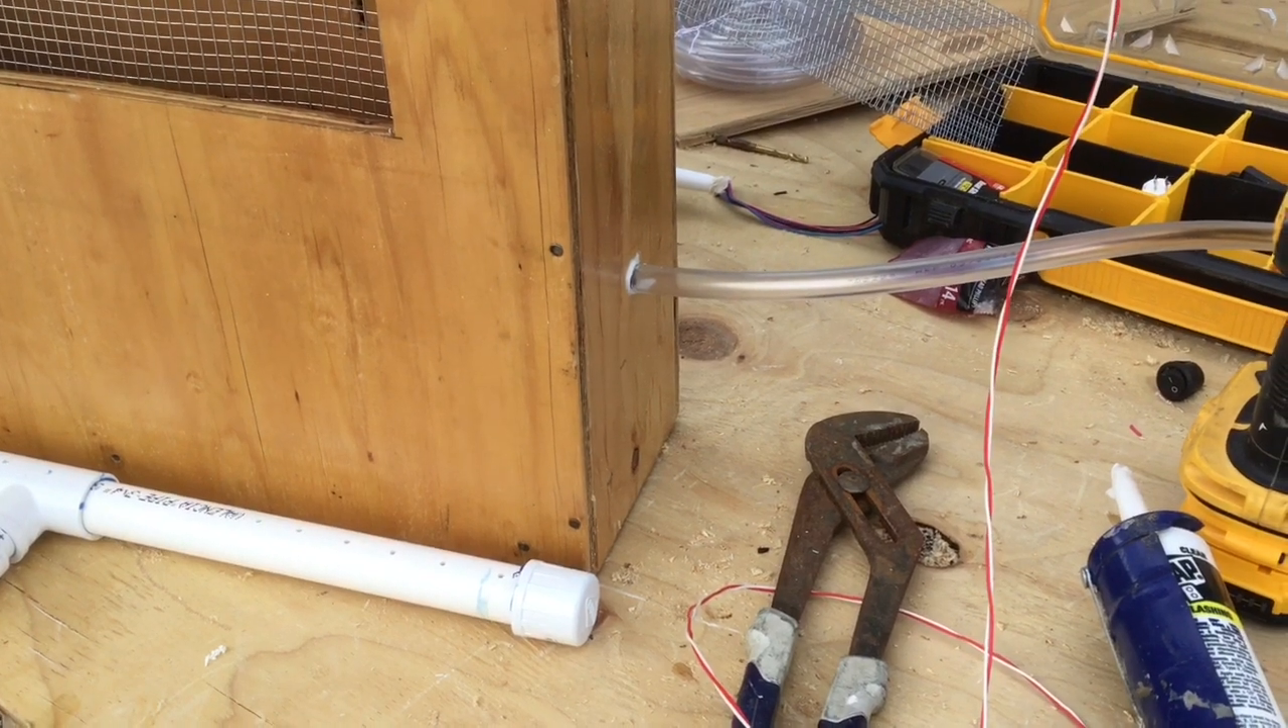So the next piece I've installed a half inch line that will be the drain returning water from my cooler back to the main water reservoir outside.